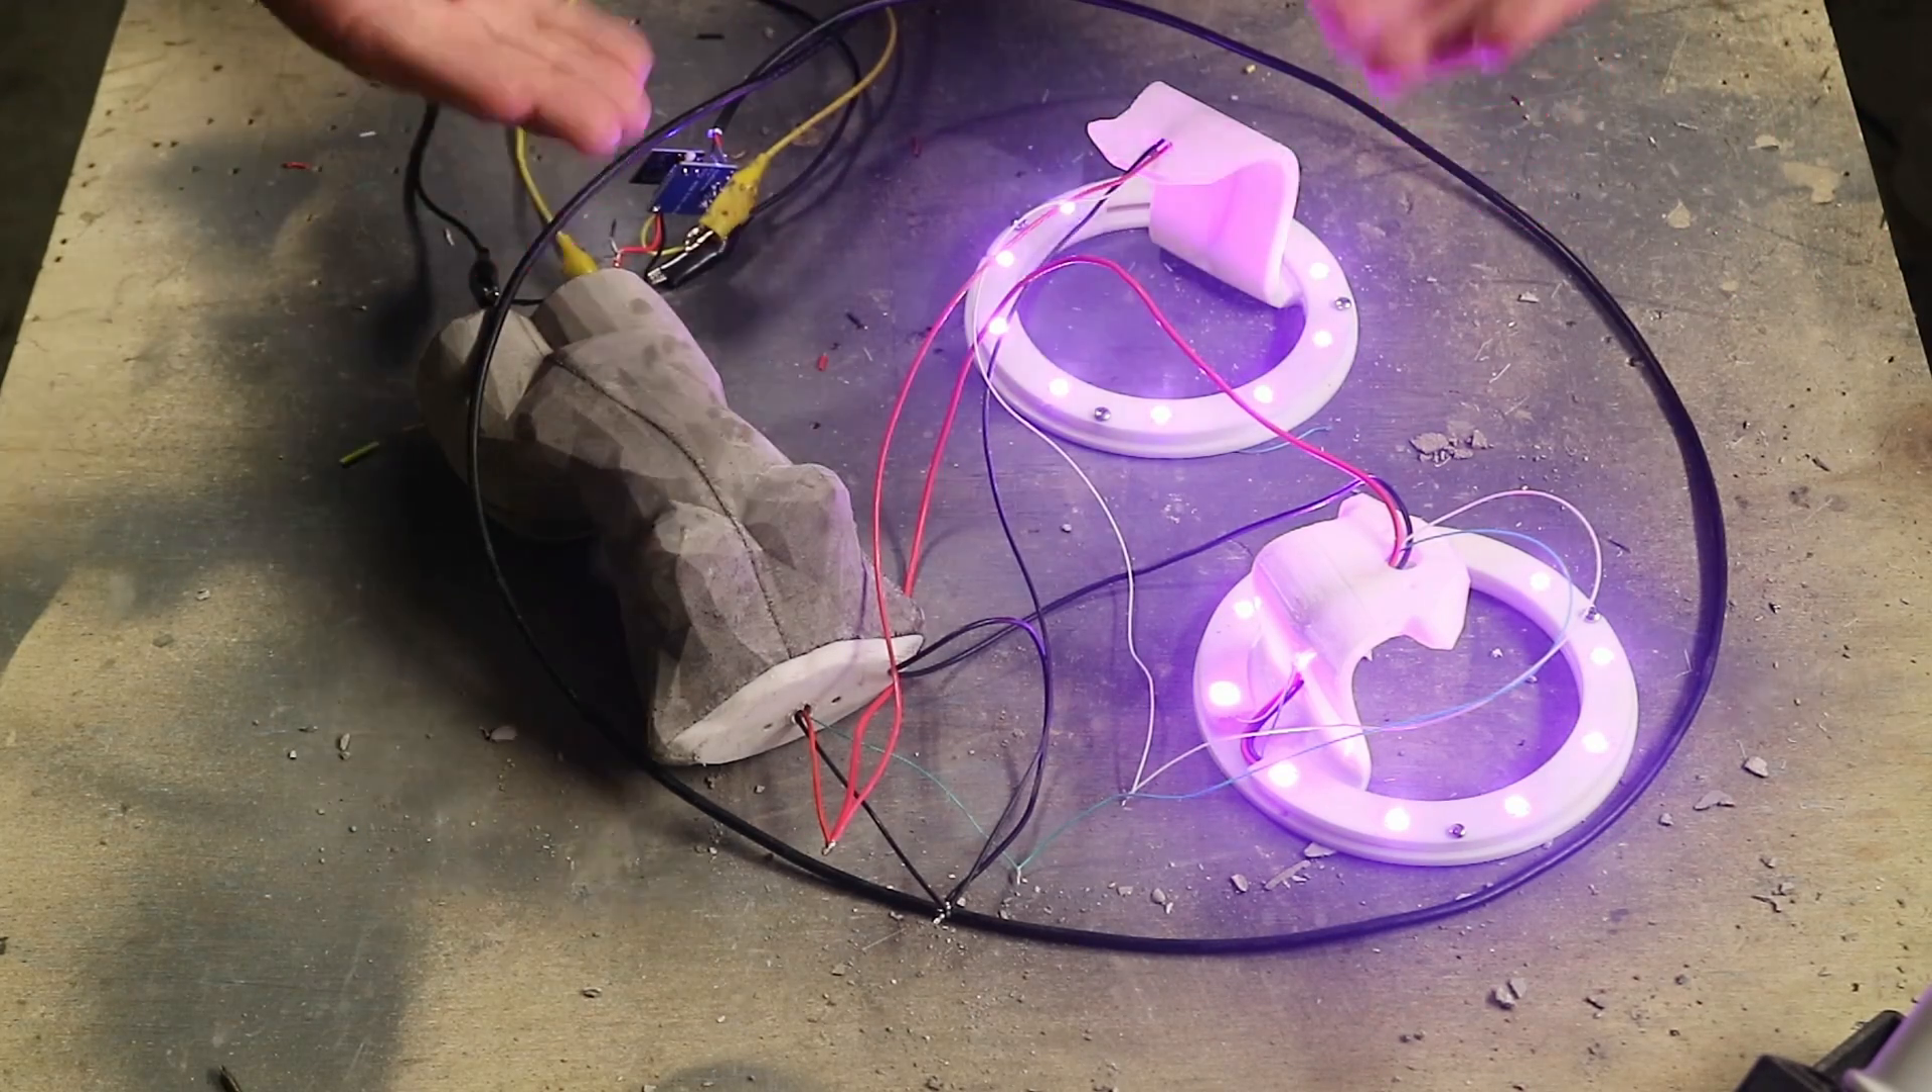So i've got my wiring all going i've just got to screw it all together now and put the lampshade on and see what it looks like.